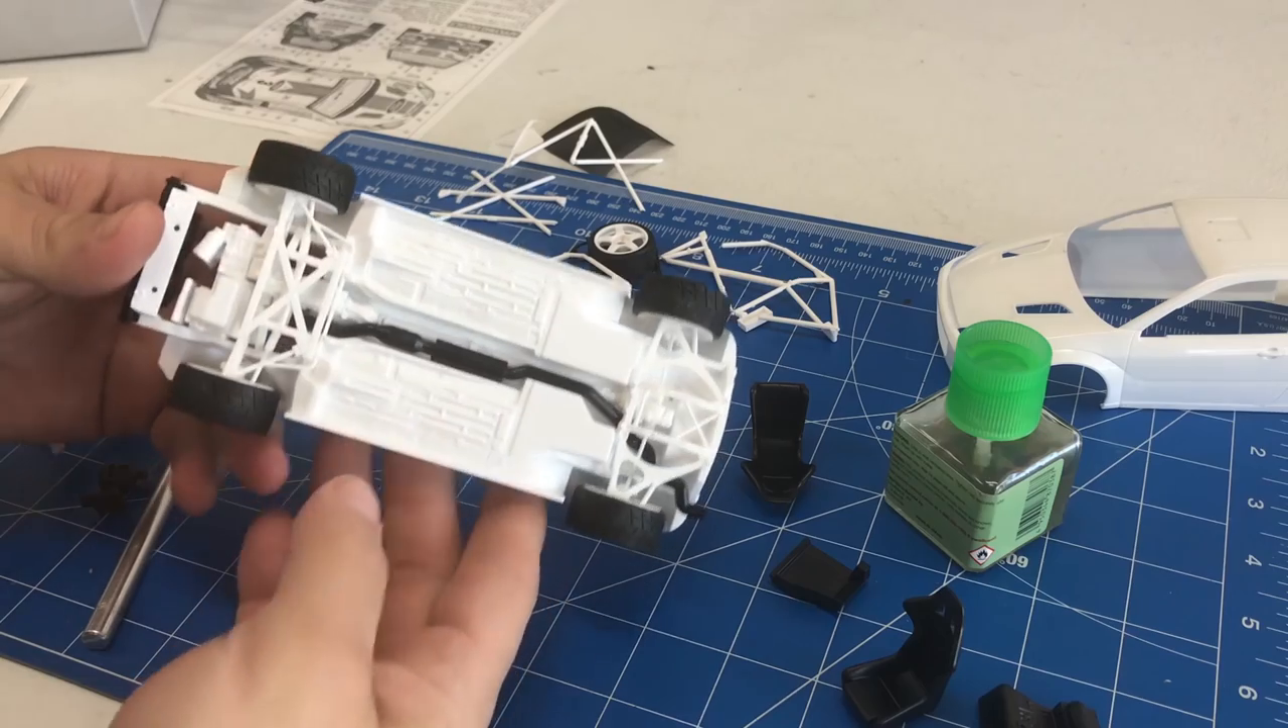So, we have the, the whole lower chassis assembled right now.